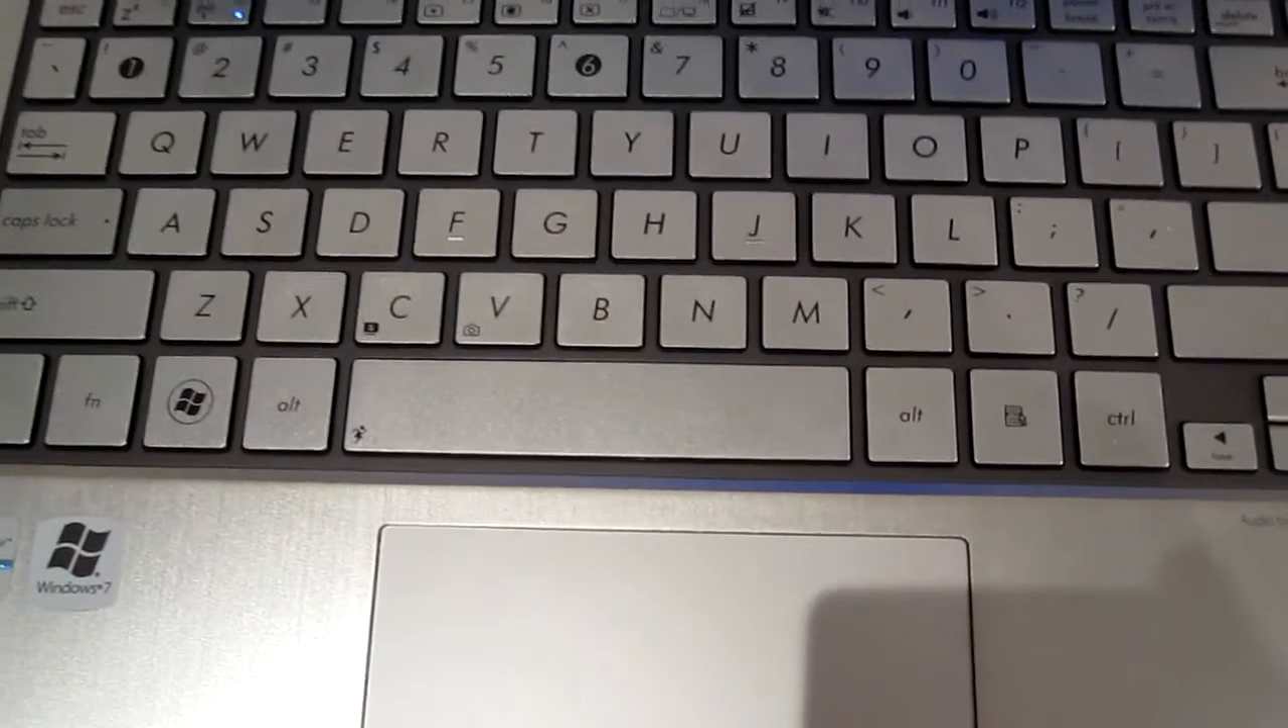But to me, the, the space bar and the touch pad, uh, are misaligned. They're, the touch pad is, is to the right of the space bar a little bit.